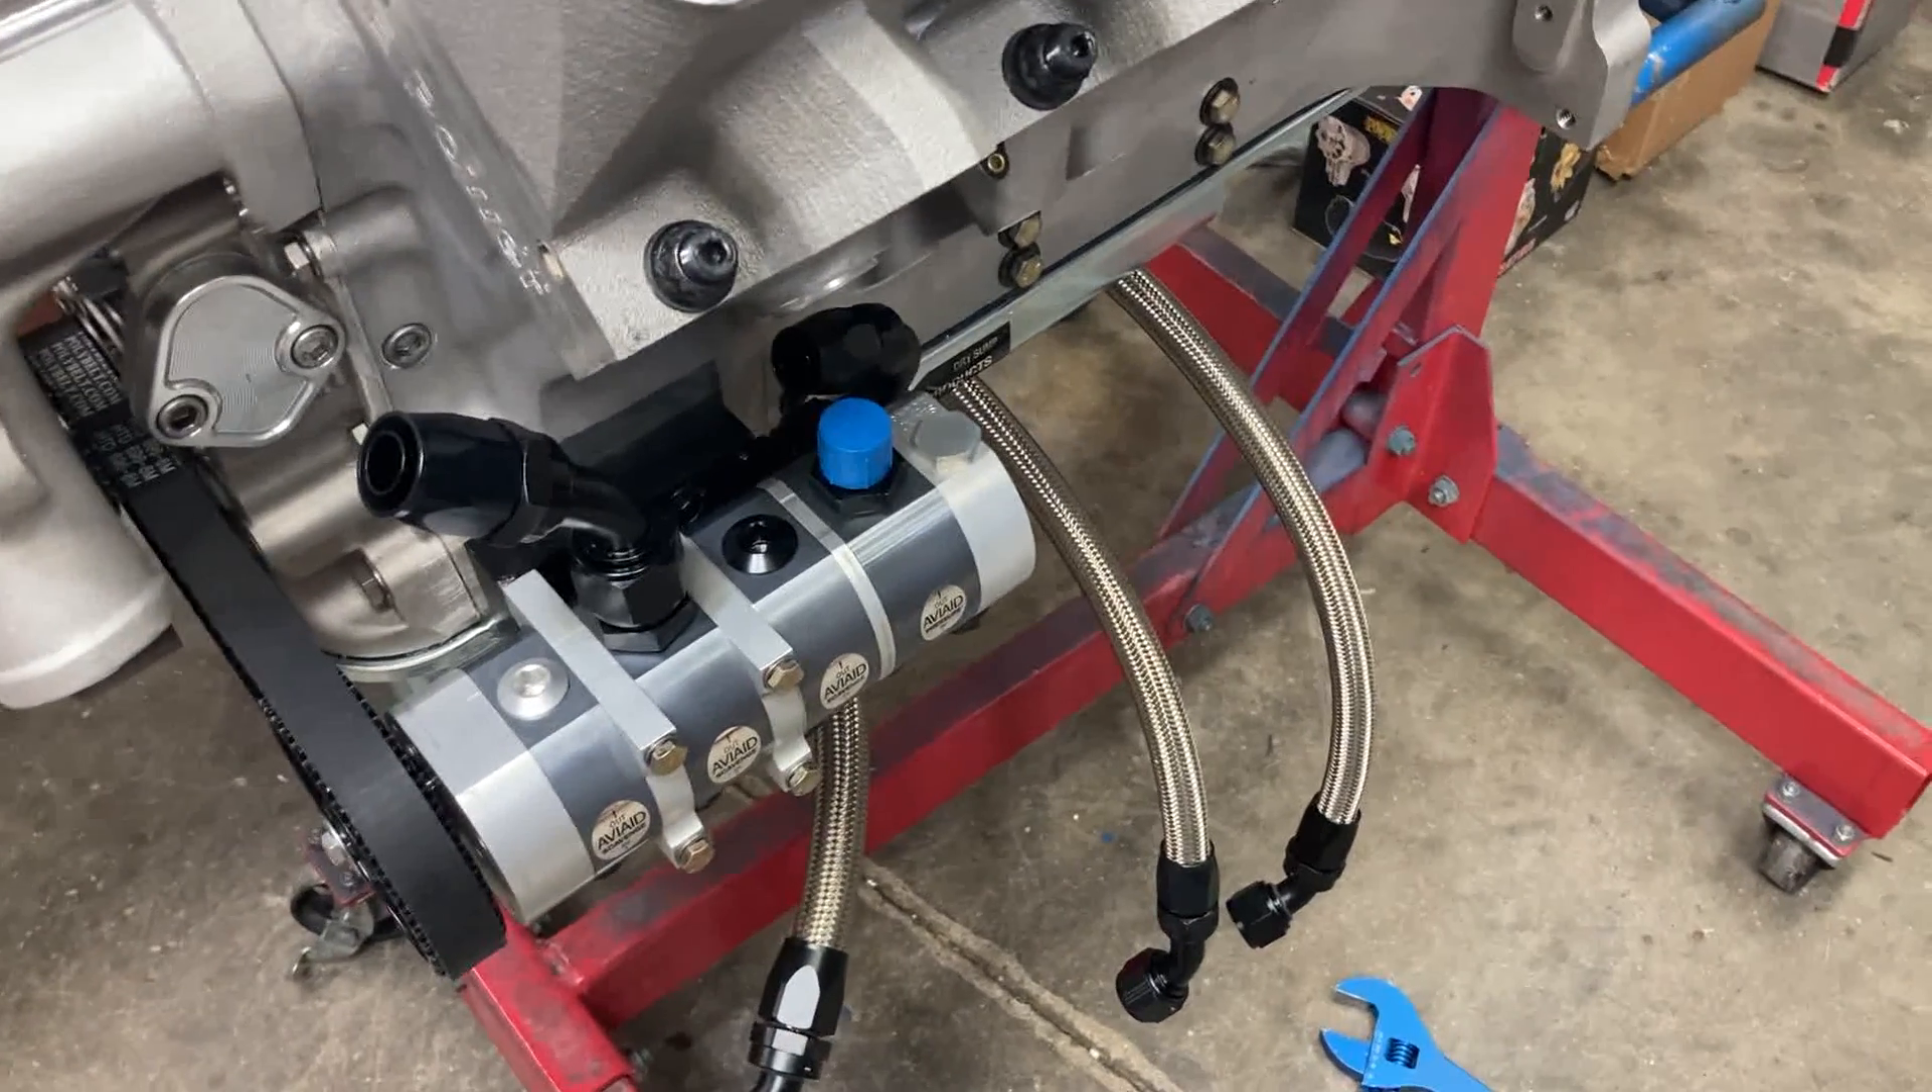Now we've got our three, uh, hoses made up from our scavenge points on our oil pan.